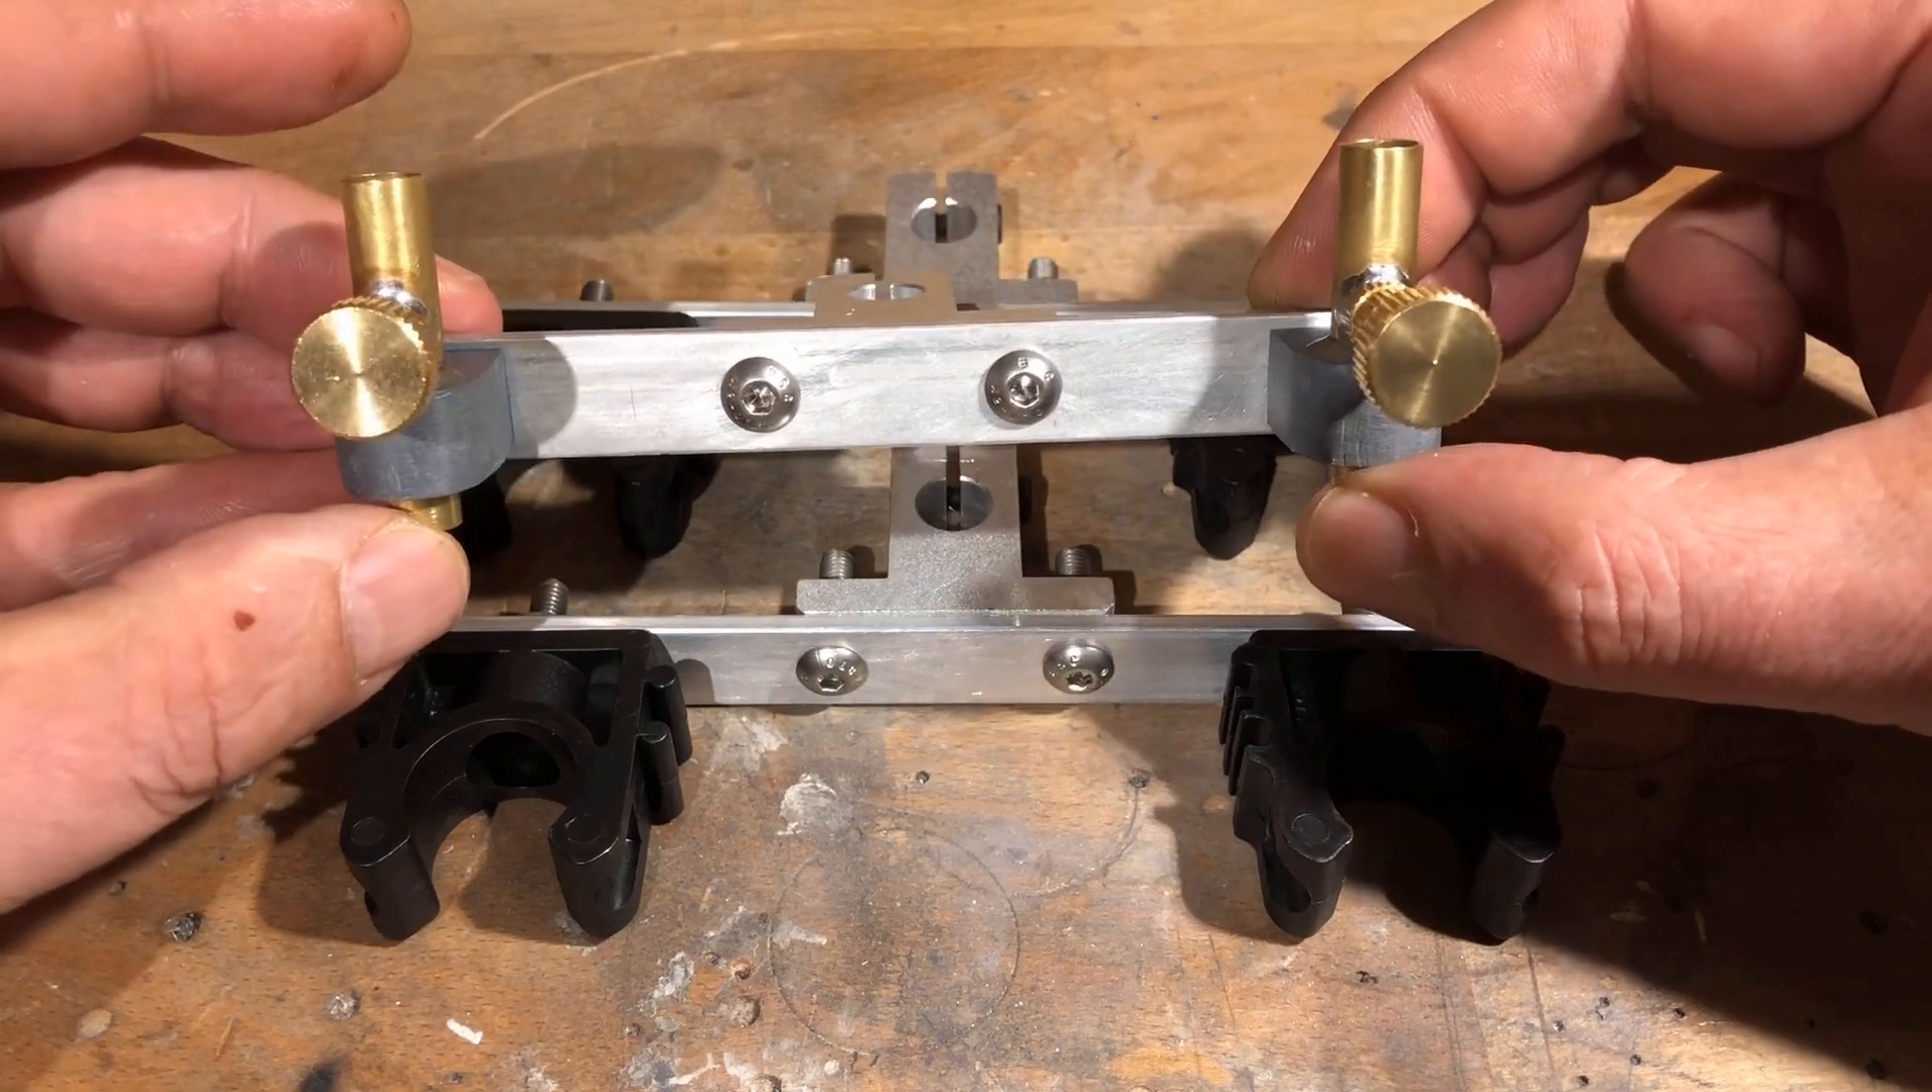And this is what the fully assembled brackets look like.